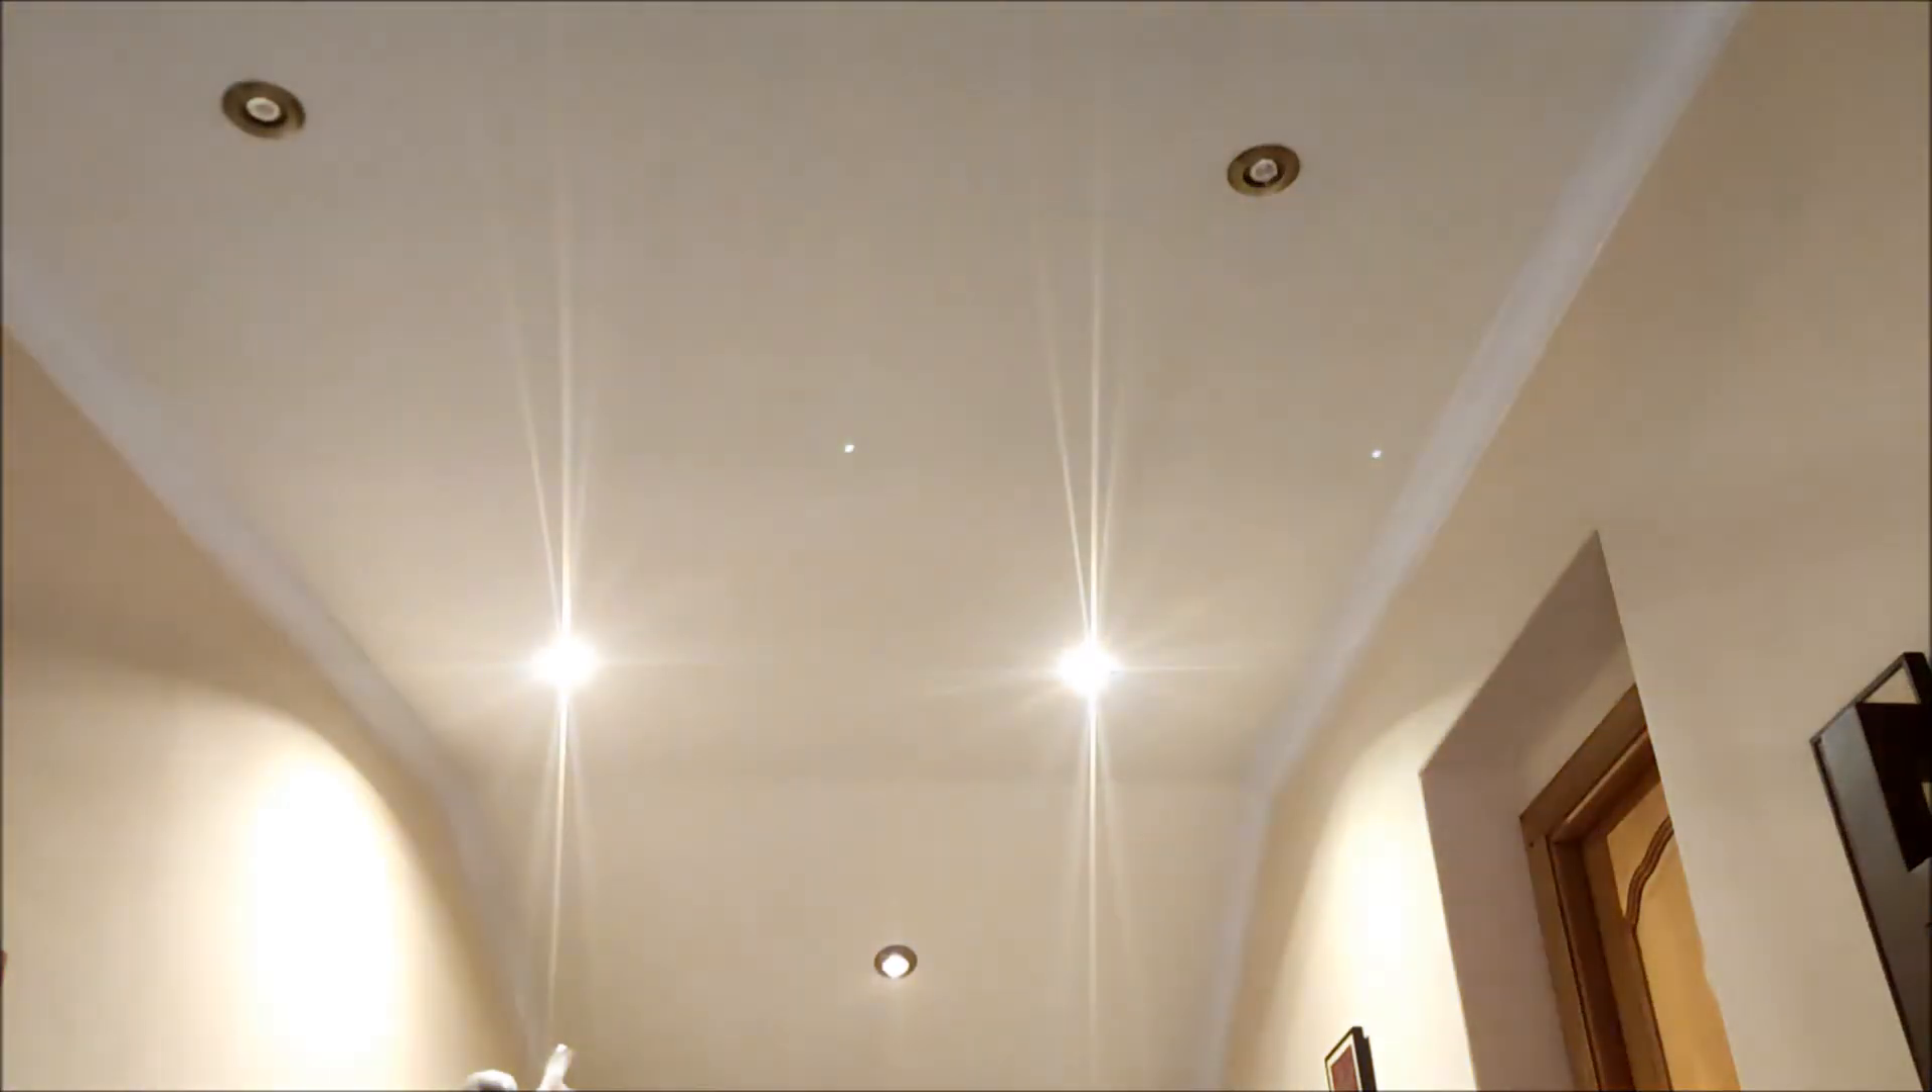Nuestros halógenos están ya todos colocados trabajo terminado.